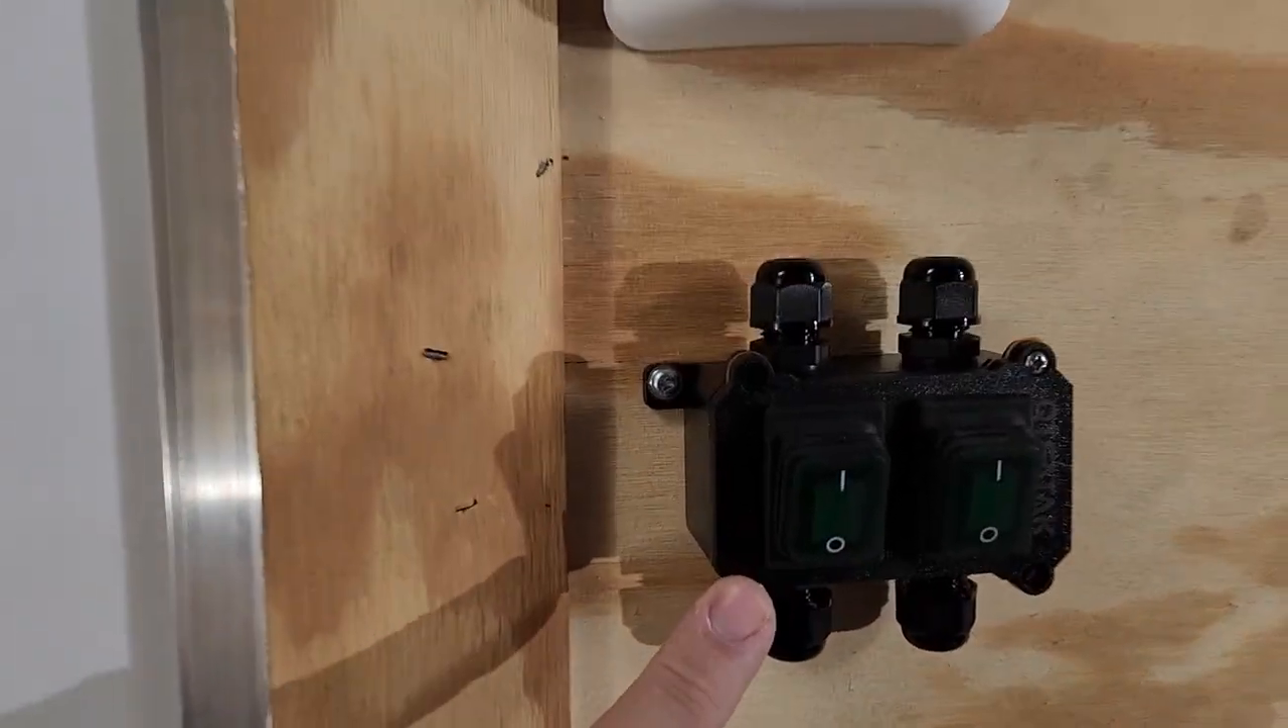Okay guys we have this switch mounted right here.